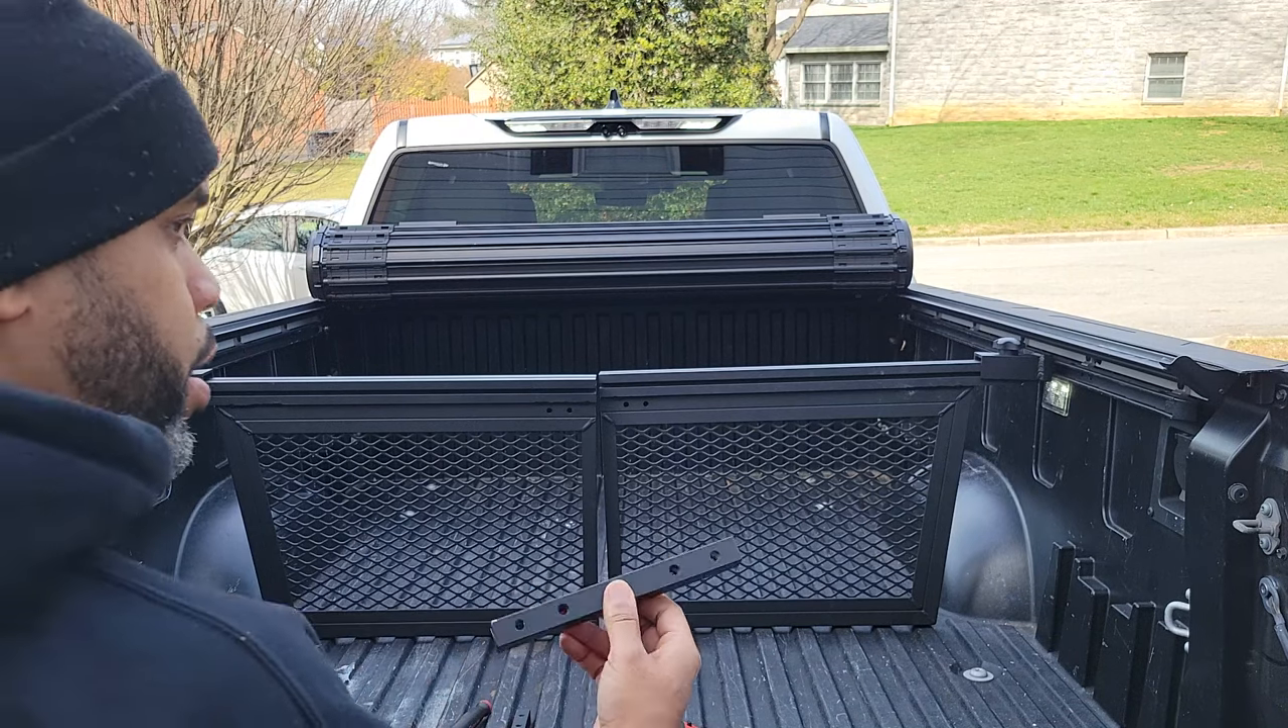All we got left now to do is put these these little support brackets that go across the top and across the bottom.